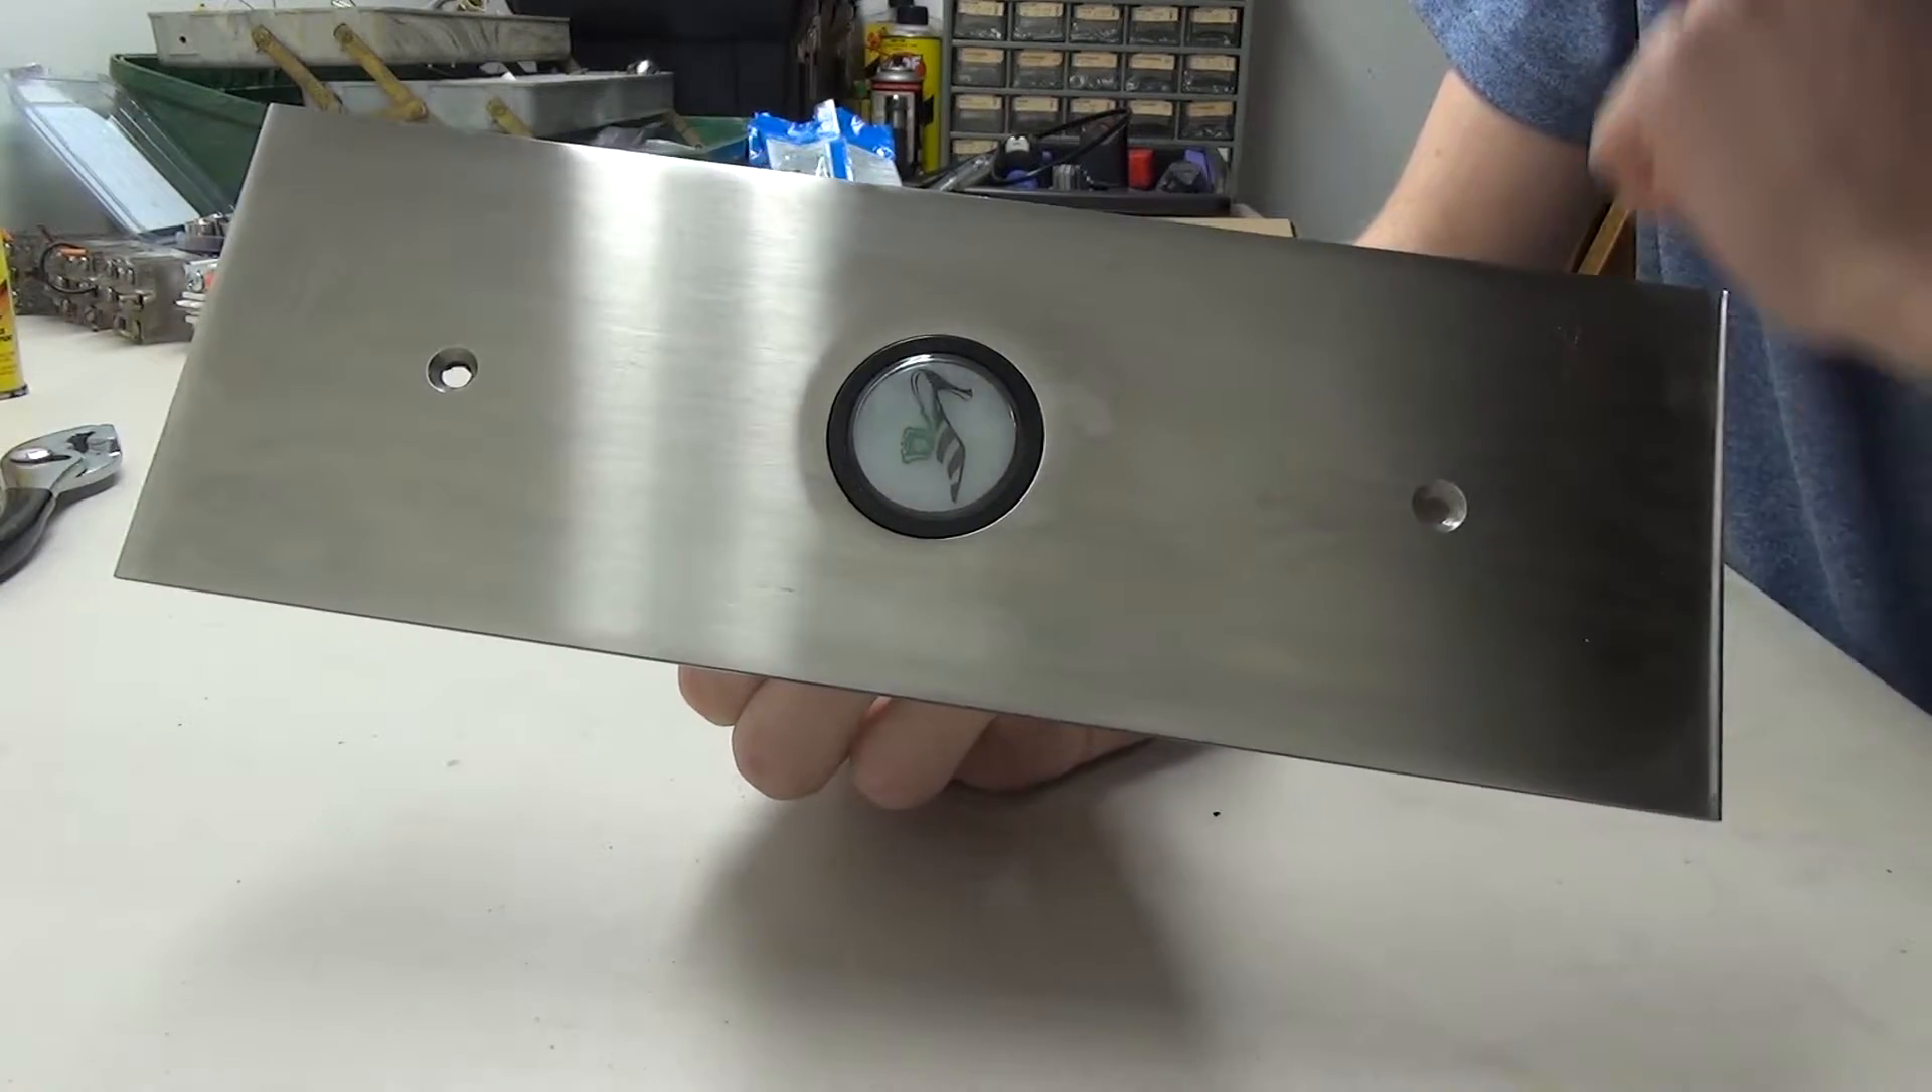All right so we have the little shoe button put in here now.